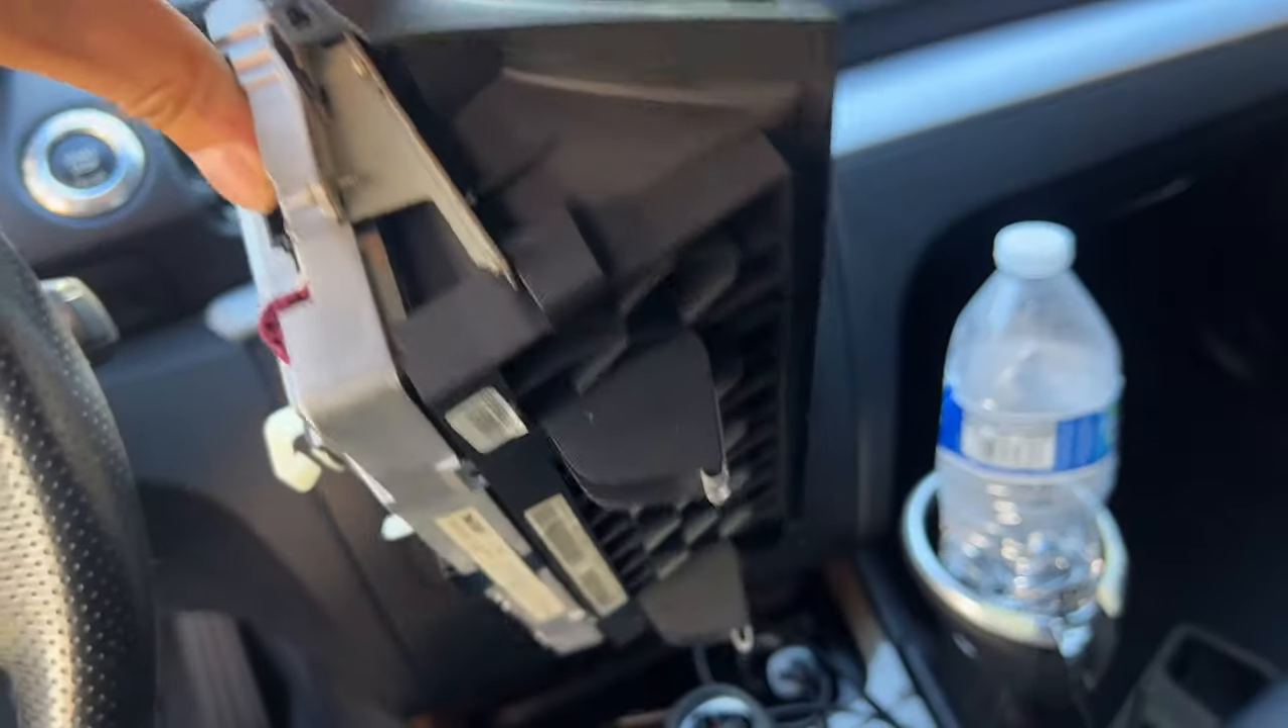Now the whole unit is out and we can fix or replace.